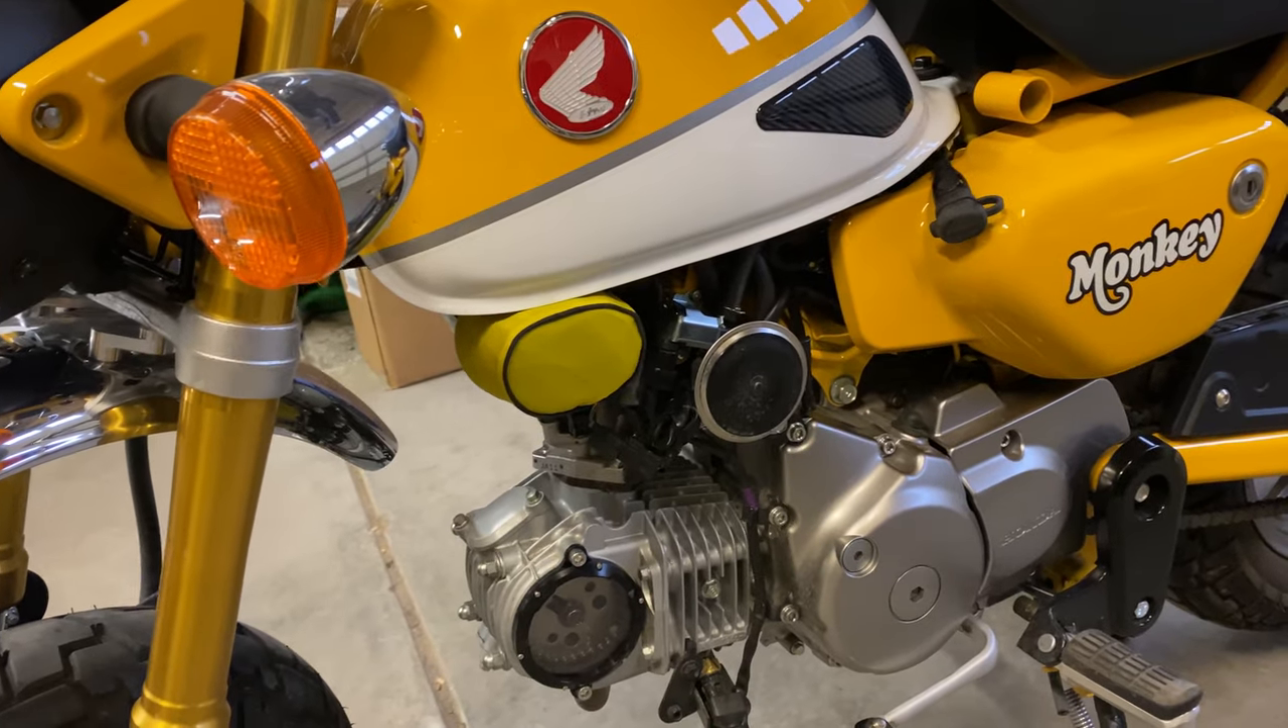I got the pre -filter on. I've got the horn moved over.